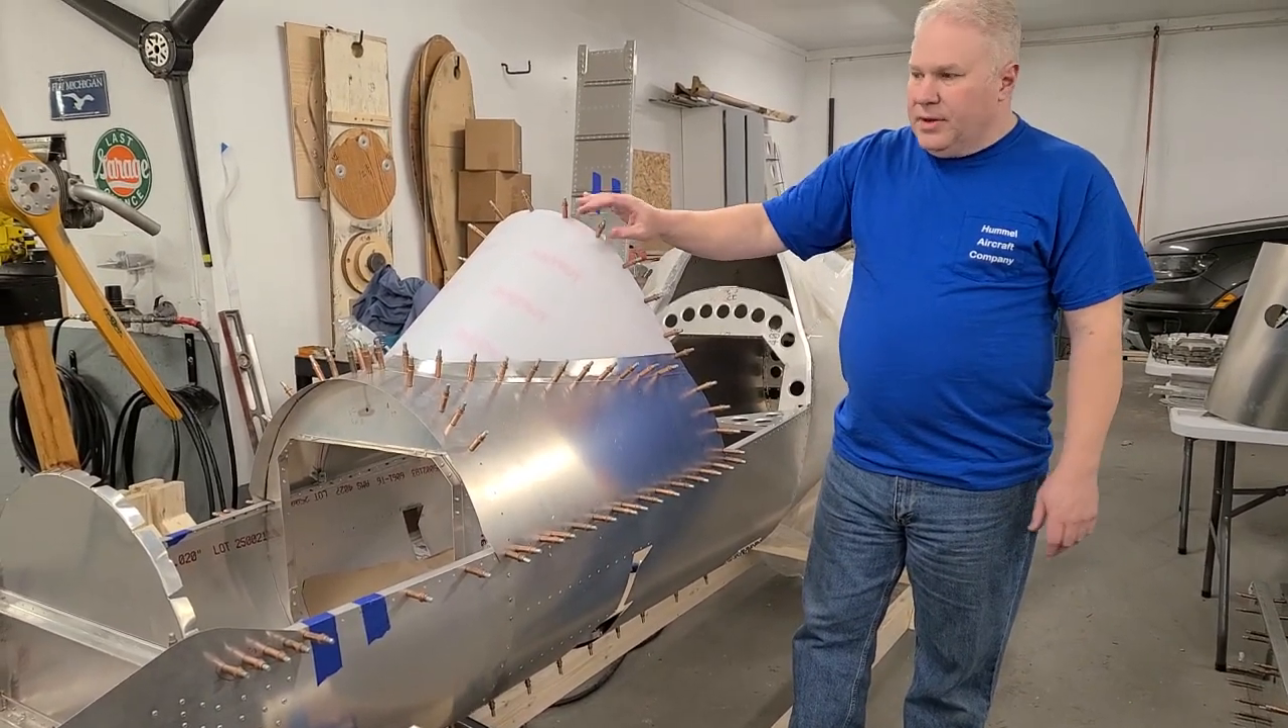So, you can see the windshield is not fully riveted in here yet.